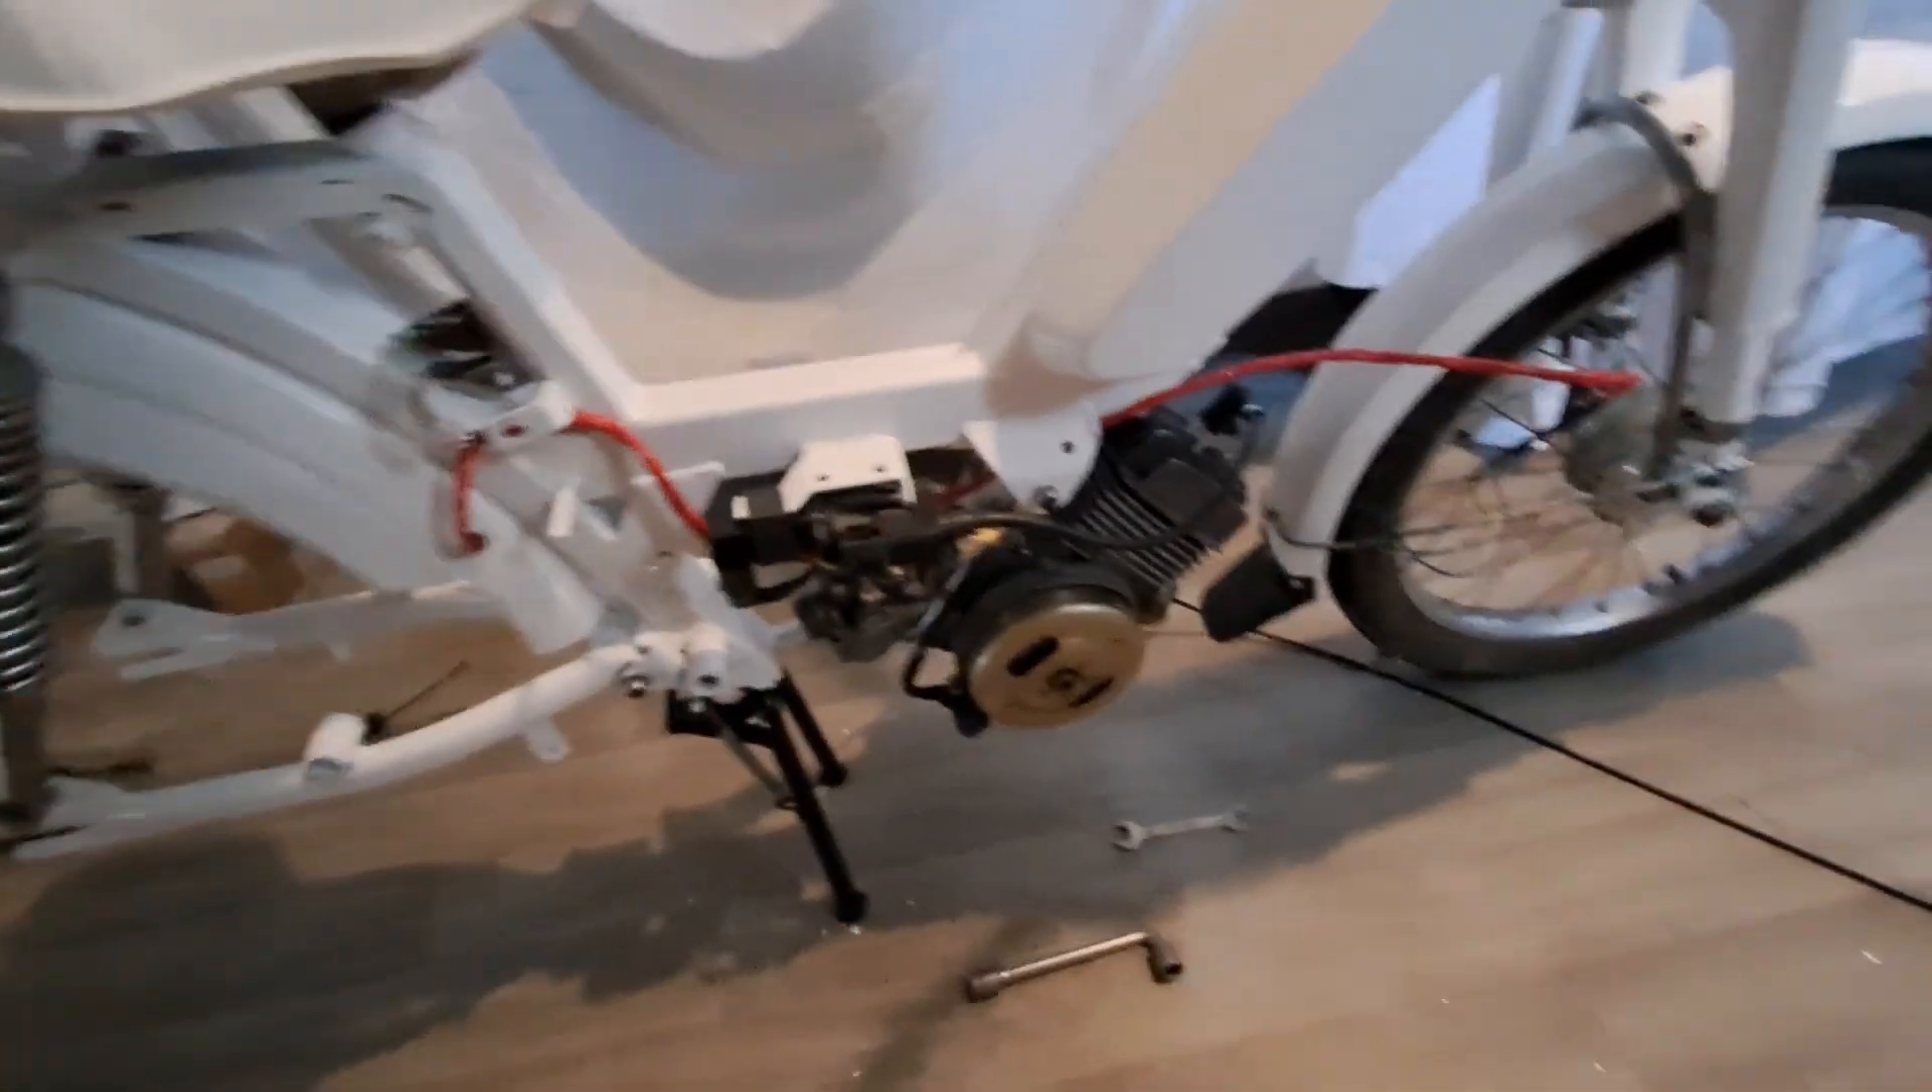Bon voilà le moteur est installé ouais gros le moteur est installé.